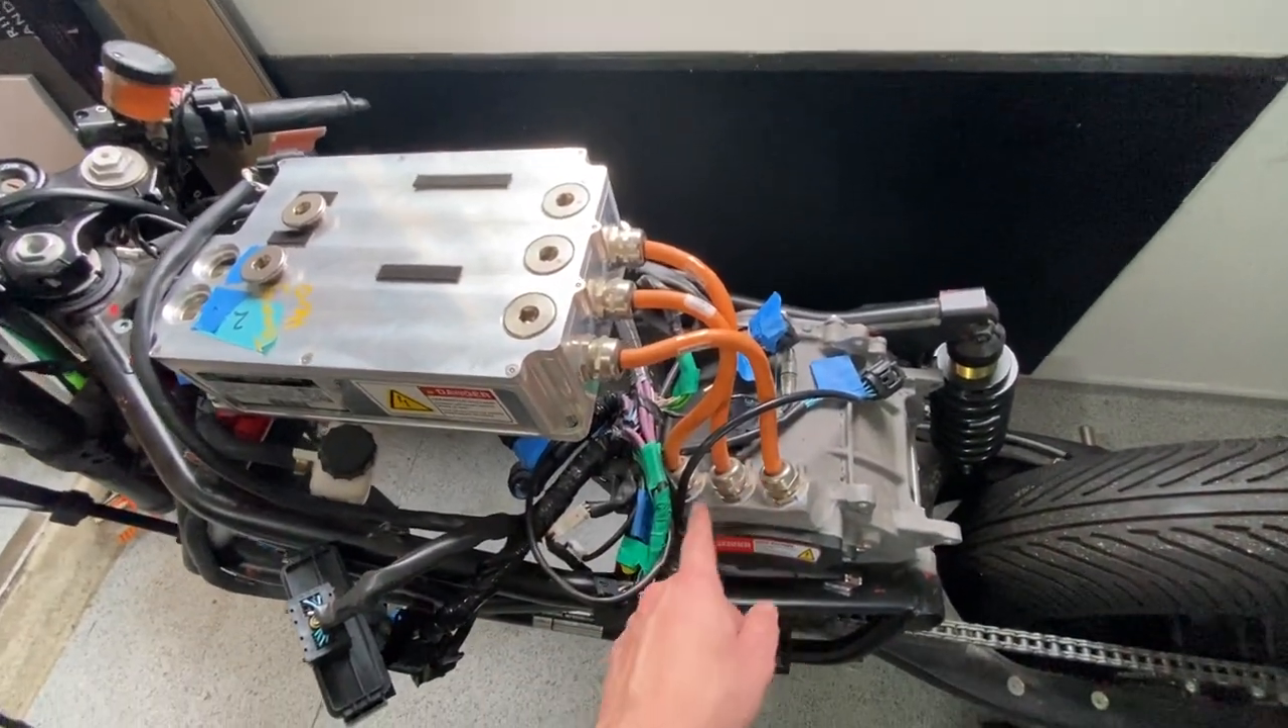Alright, so everything is unplugged from the controller and it's ready to come out except these phase cables to the motor.